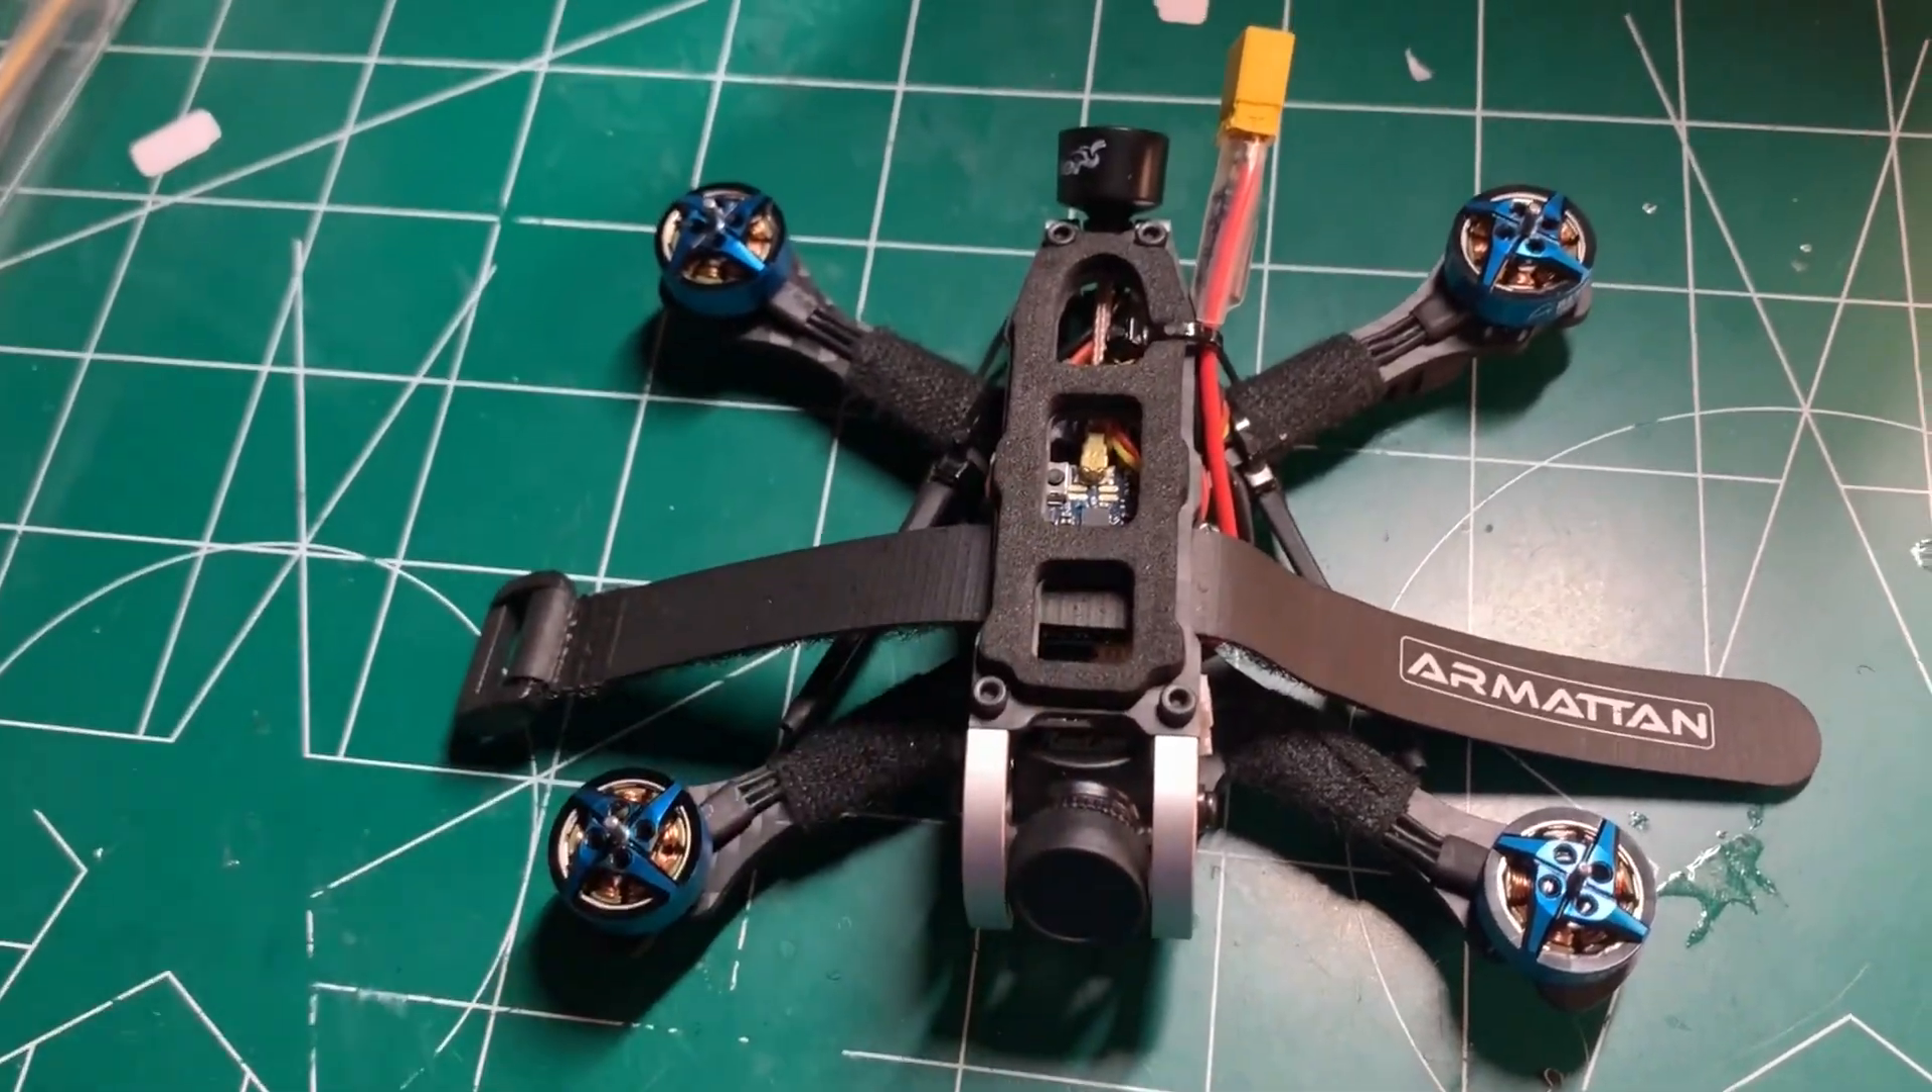So this is what the finished product looks like with the top plate on and the battery pad here.